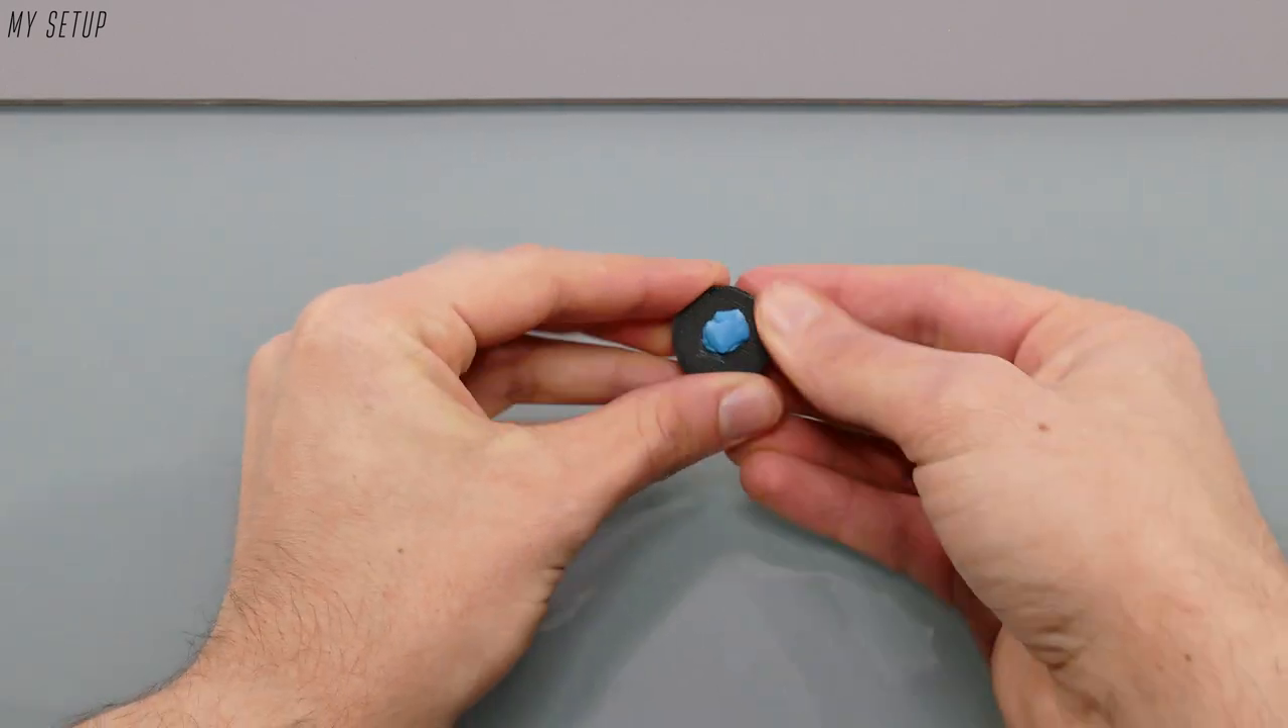To get the holders to stay in place, I used some blue tack that I put underneath each of them.